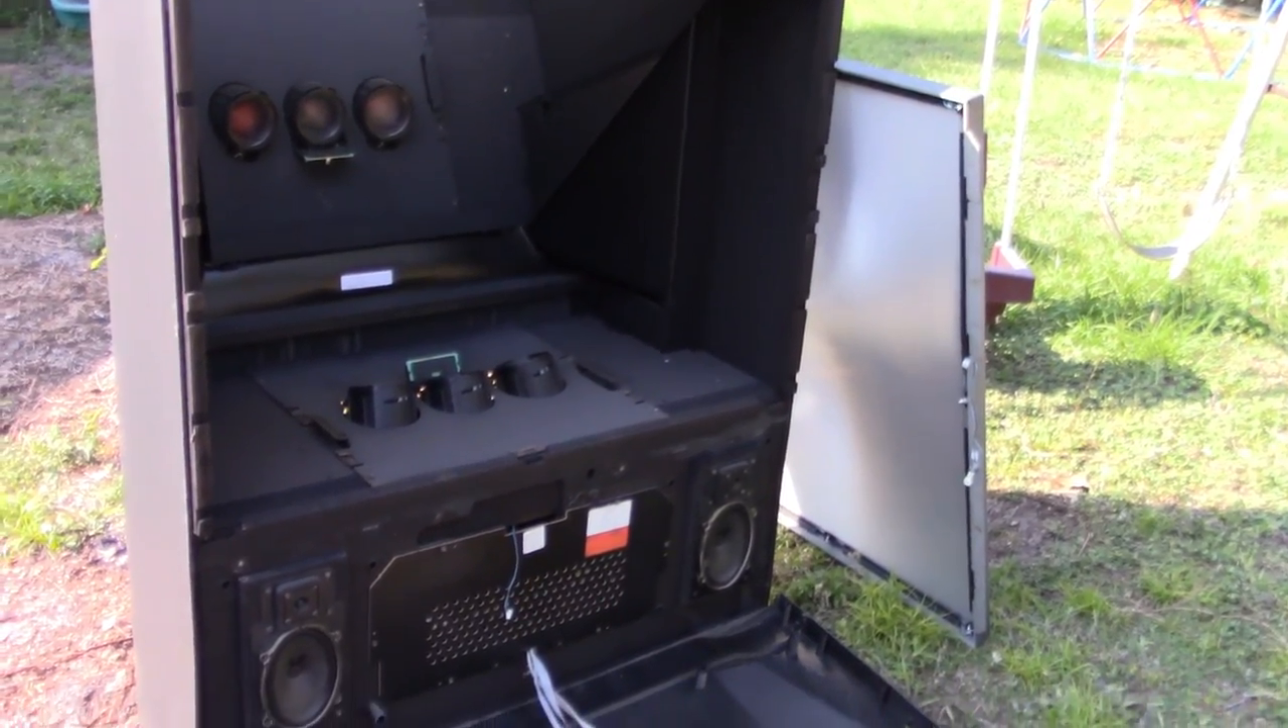Okay and so there you go the screen came right off.